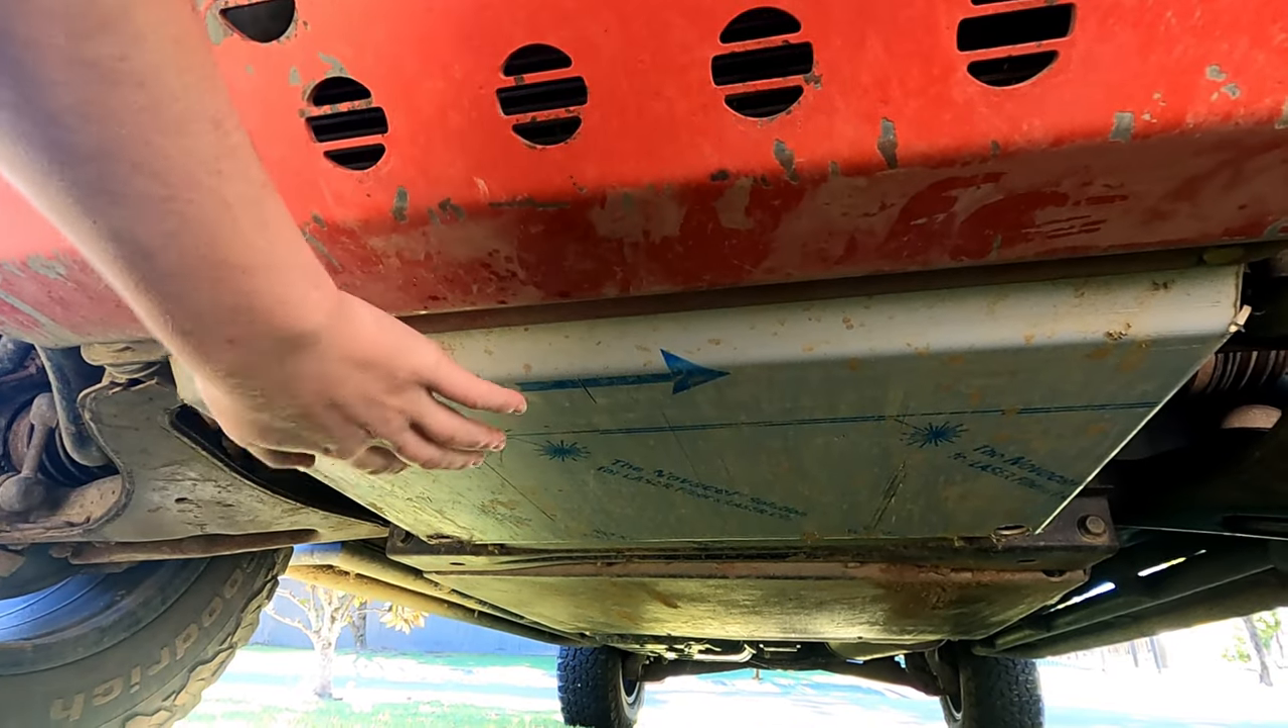As you can see I haven't ripped off the protective plastic yet.